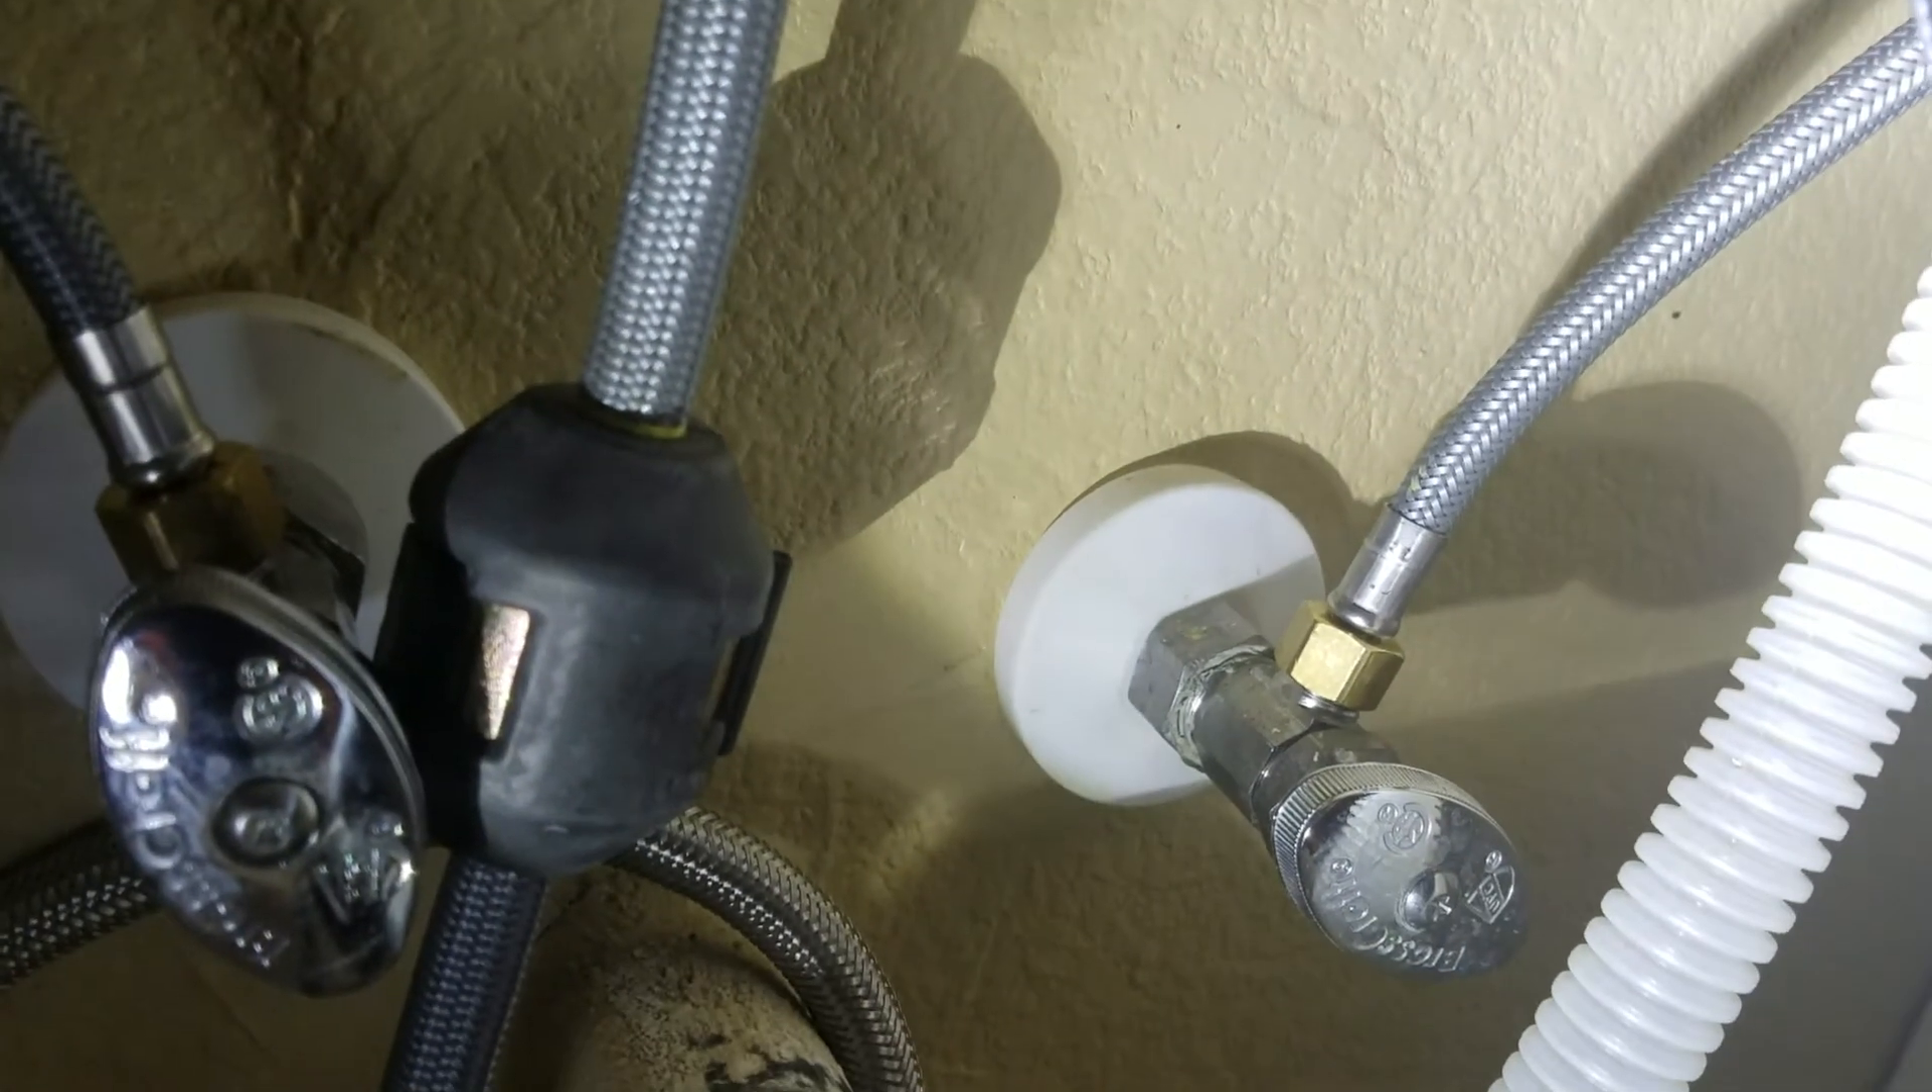Weight is installed right there. It is resting up against the hot shutoff valve.